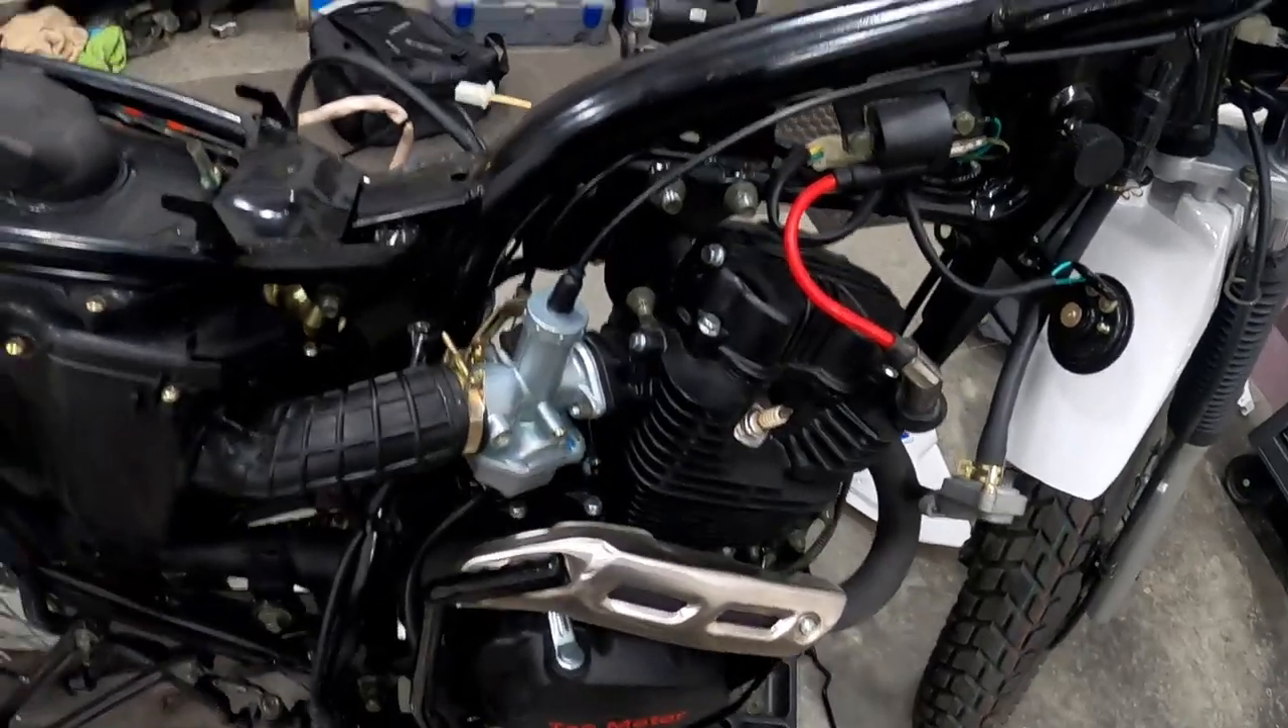I got the carburetor all back together and was doing a time lapse.